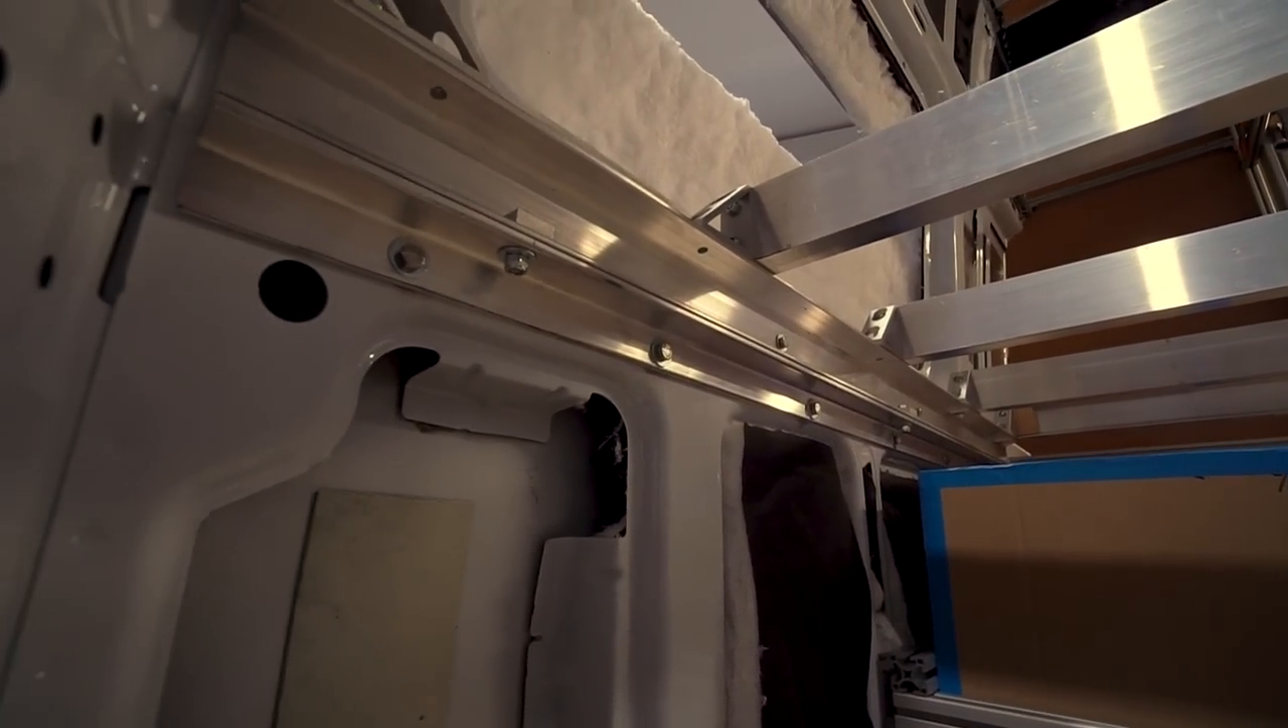You can see there's a piece of angle. That's inch and a half, quarter inch angle. That's mounted where the Mercedes Upfitters Guide tells you to mount.